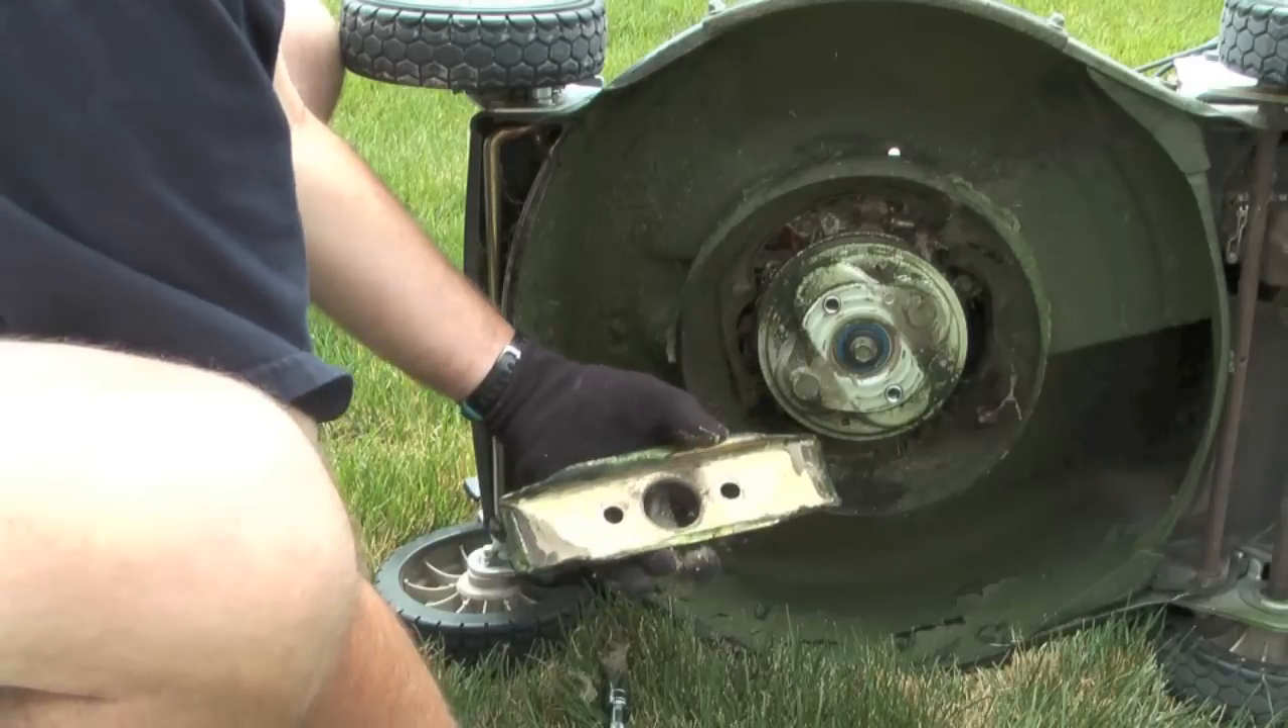Okay, now that I have both bolts out of the blade, the blade just pops right out of the mower.